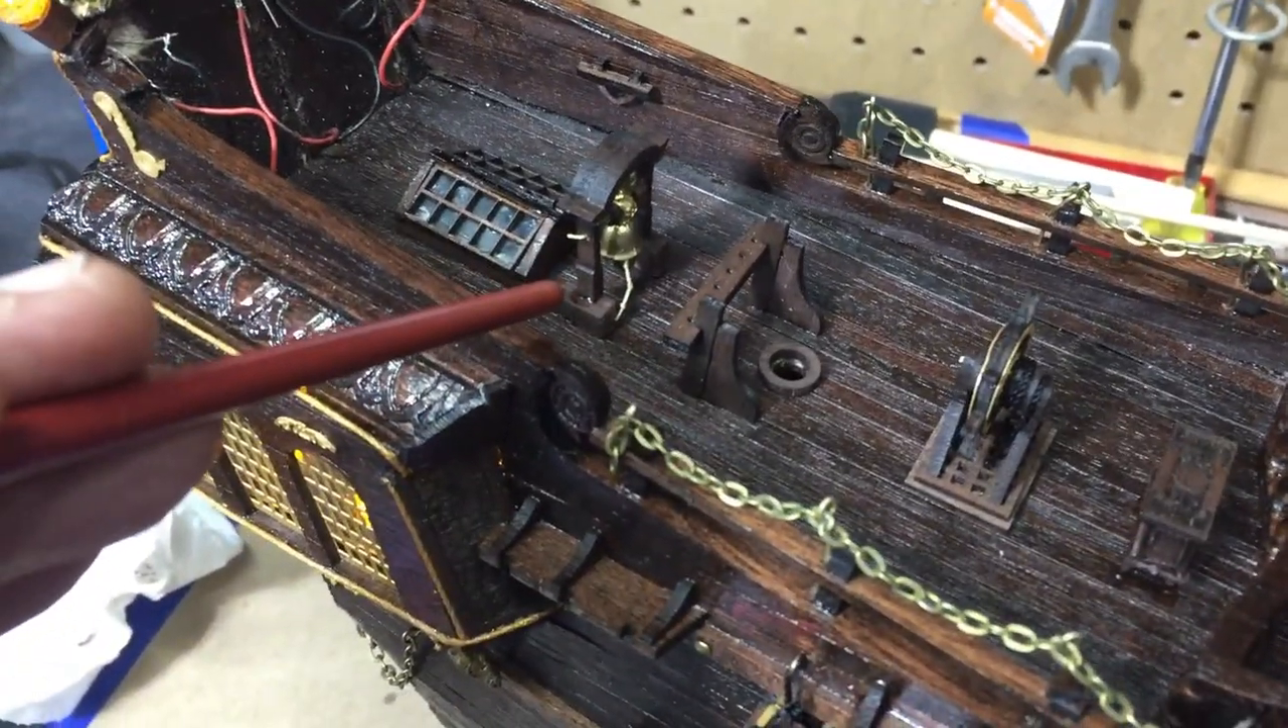And going to the upper deck I've put the cabinetry in place, the wheel and the bell.